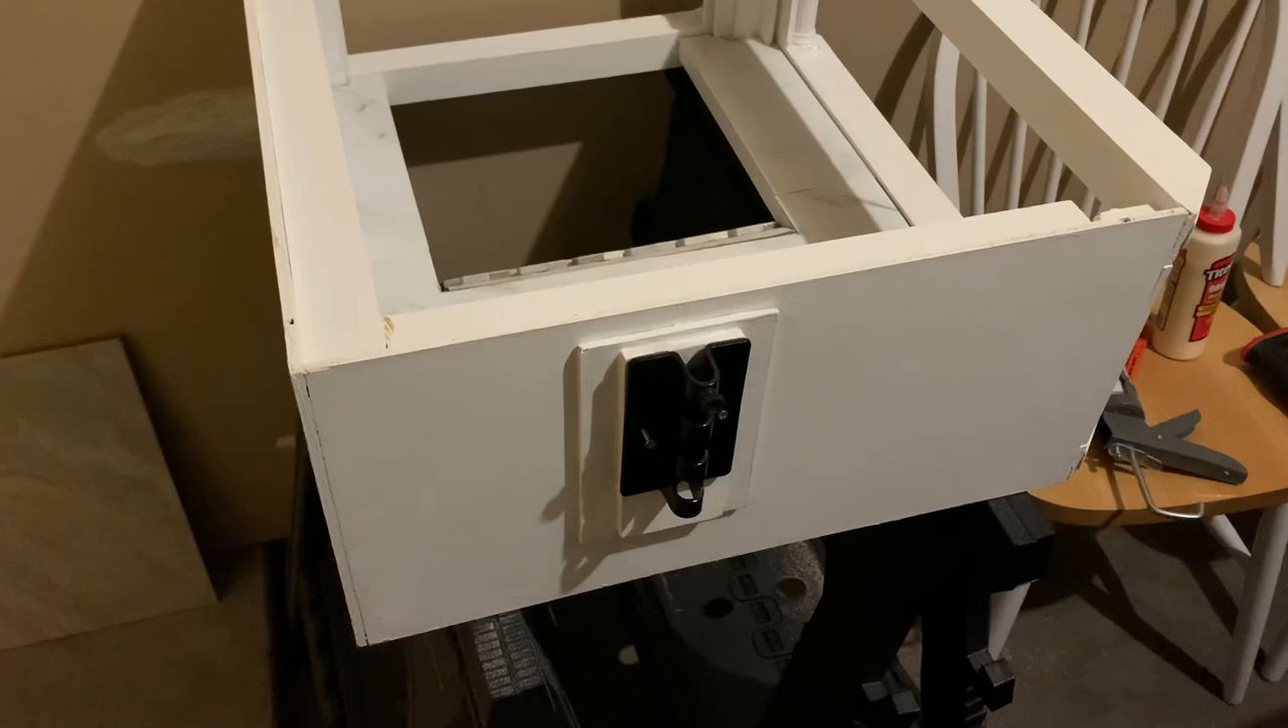Now that our glue is dried for our little reinforcement on the side wall that we're going to install our lamp stand on, I installed the little bracket that's going to hold the adjustable bar for our lamp stand.